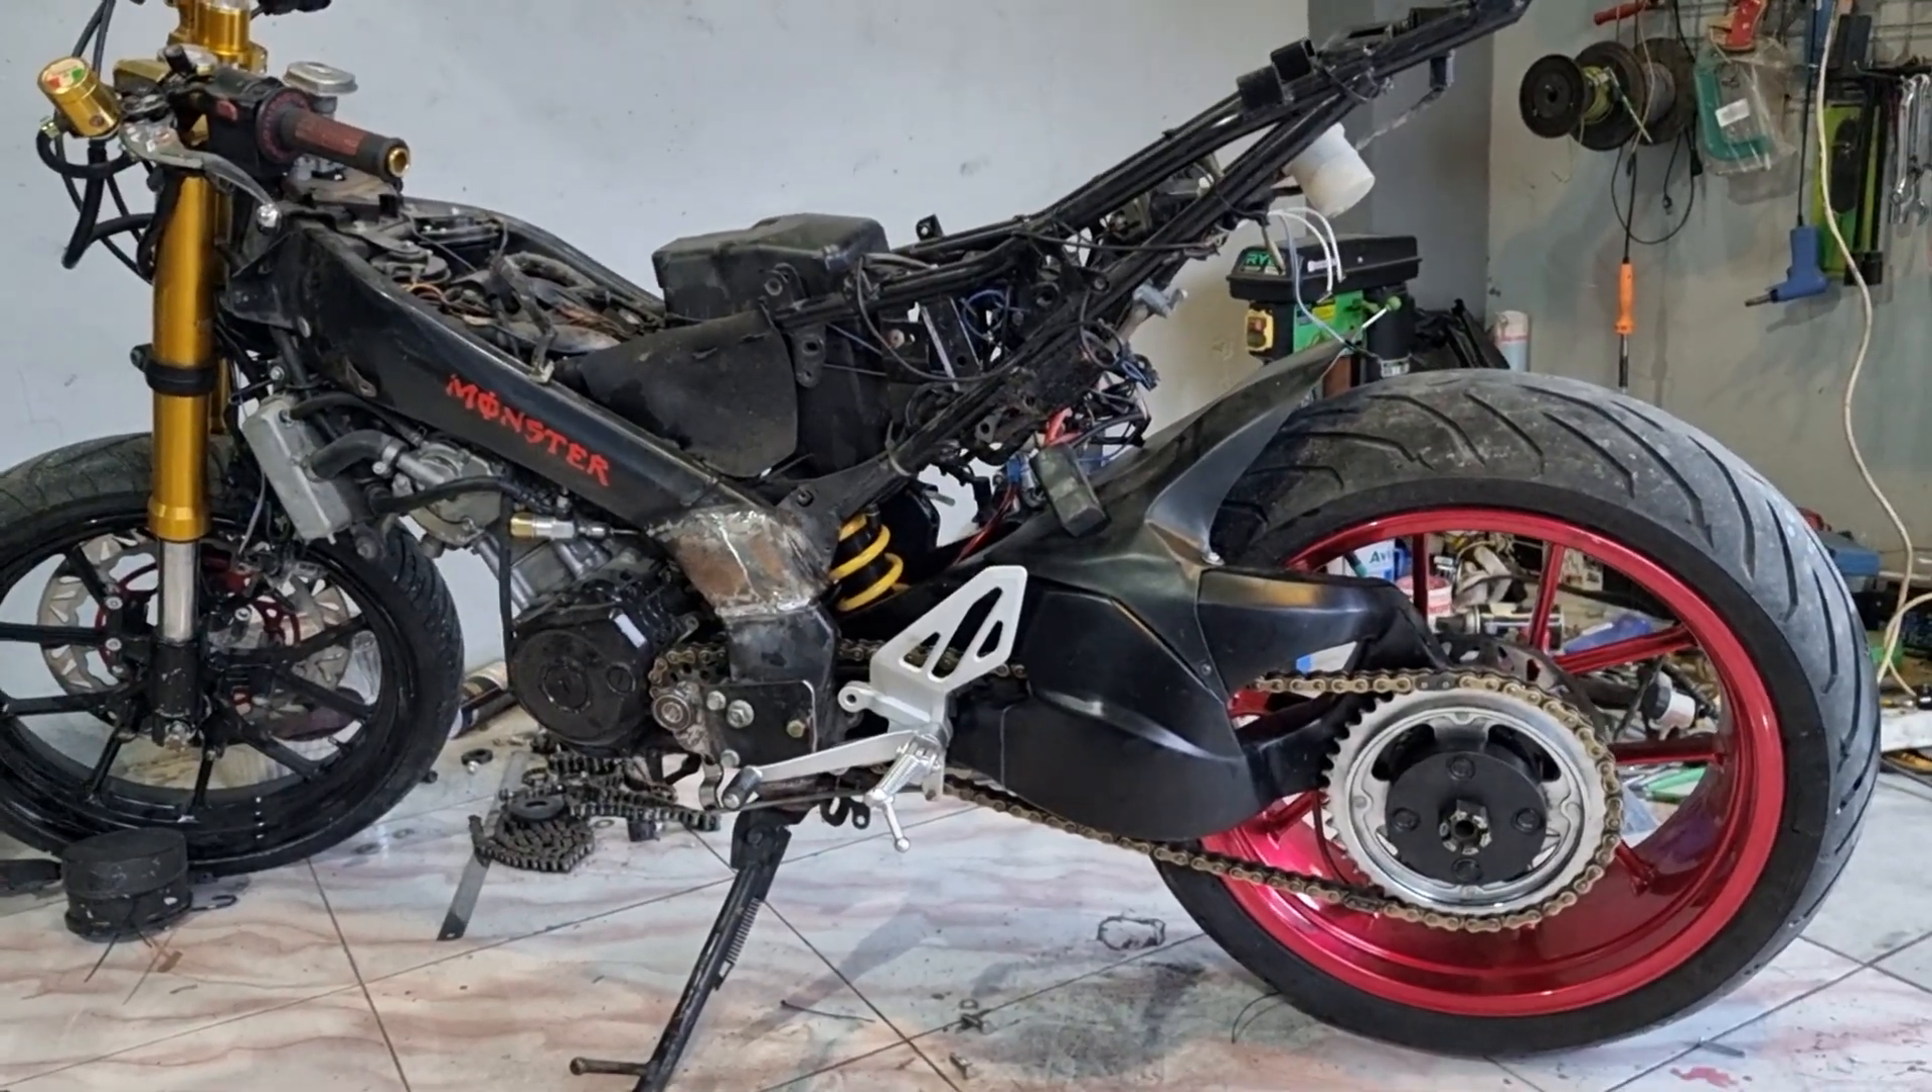Ini masih belum selesai ya jadi ini baru sudah saya pasang single armnya.